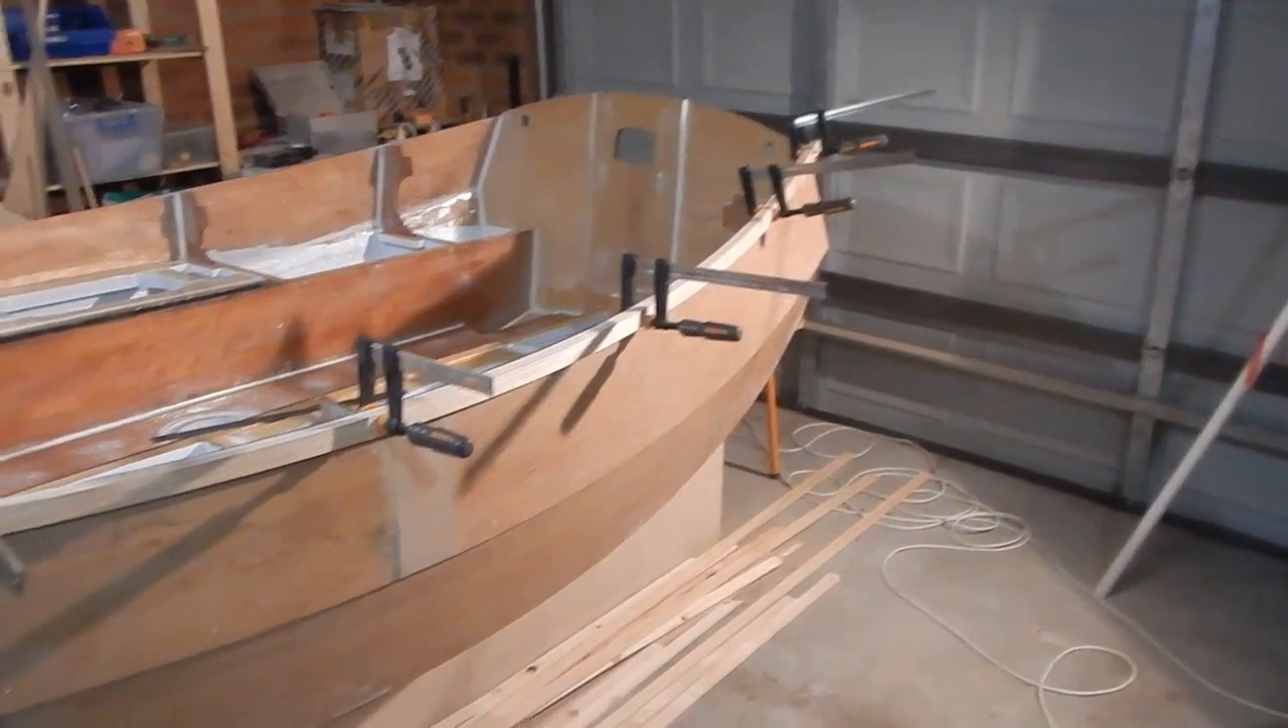So here is a port side gunnel. Dry fit with clamps.